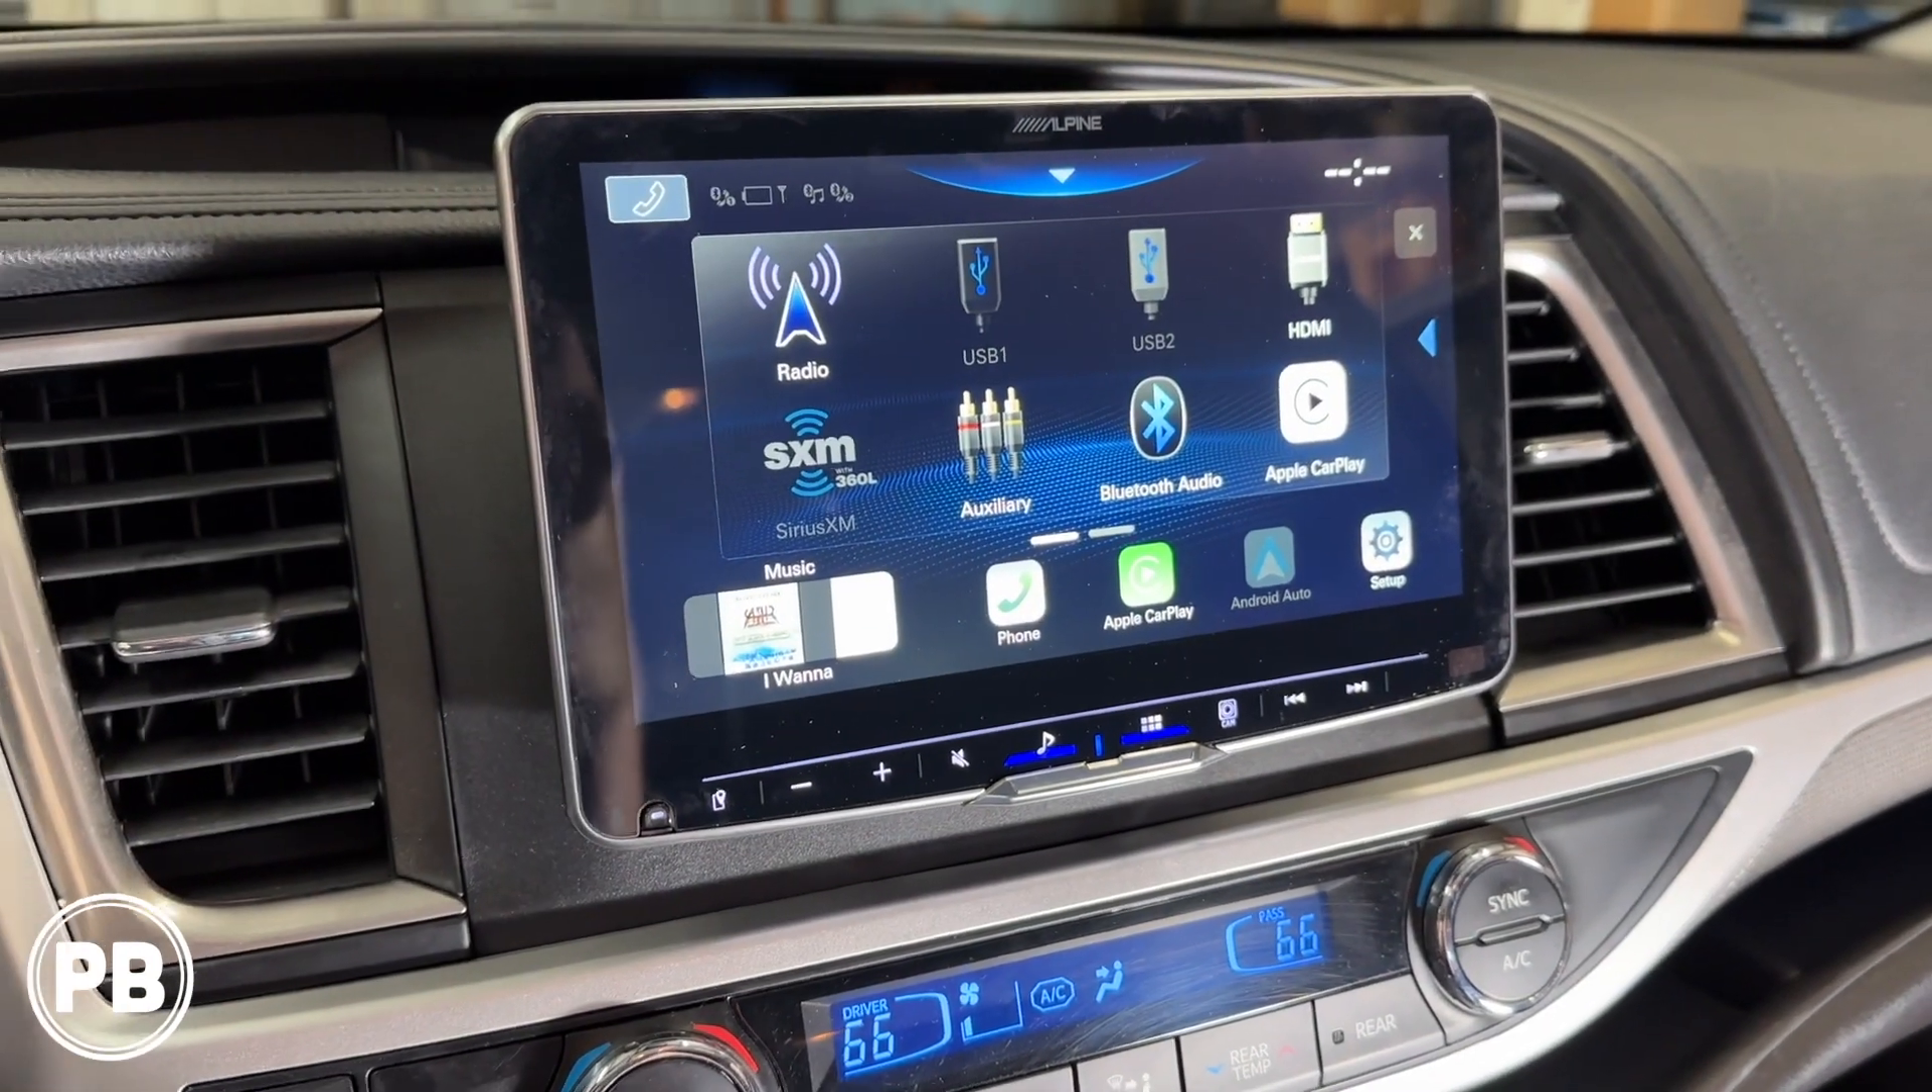All right, so we went ahead and snapped everything back into place. Got the radio all booted up here.